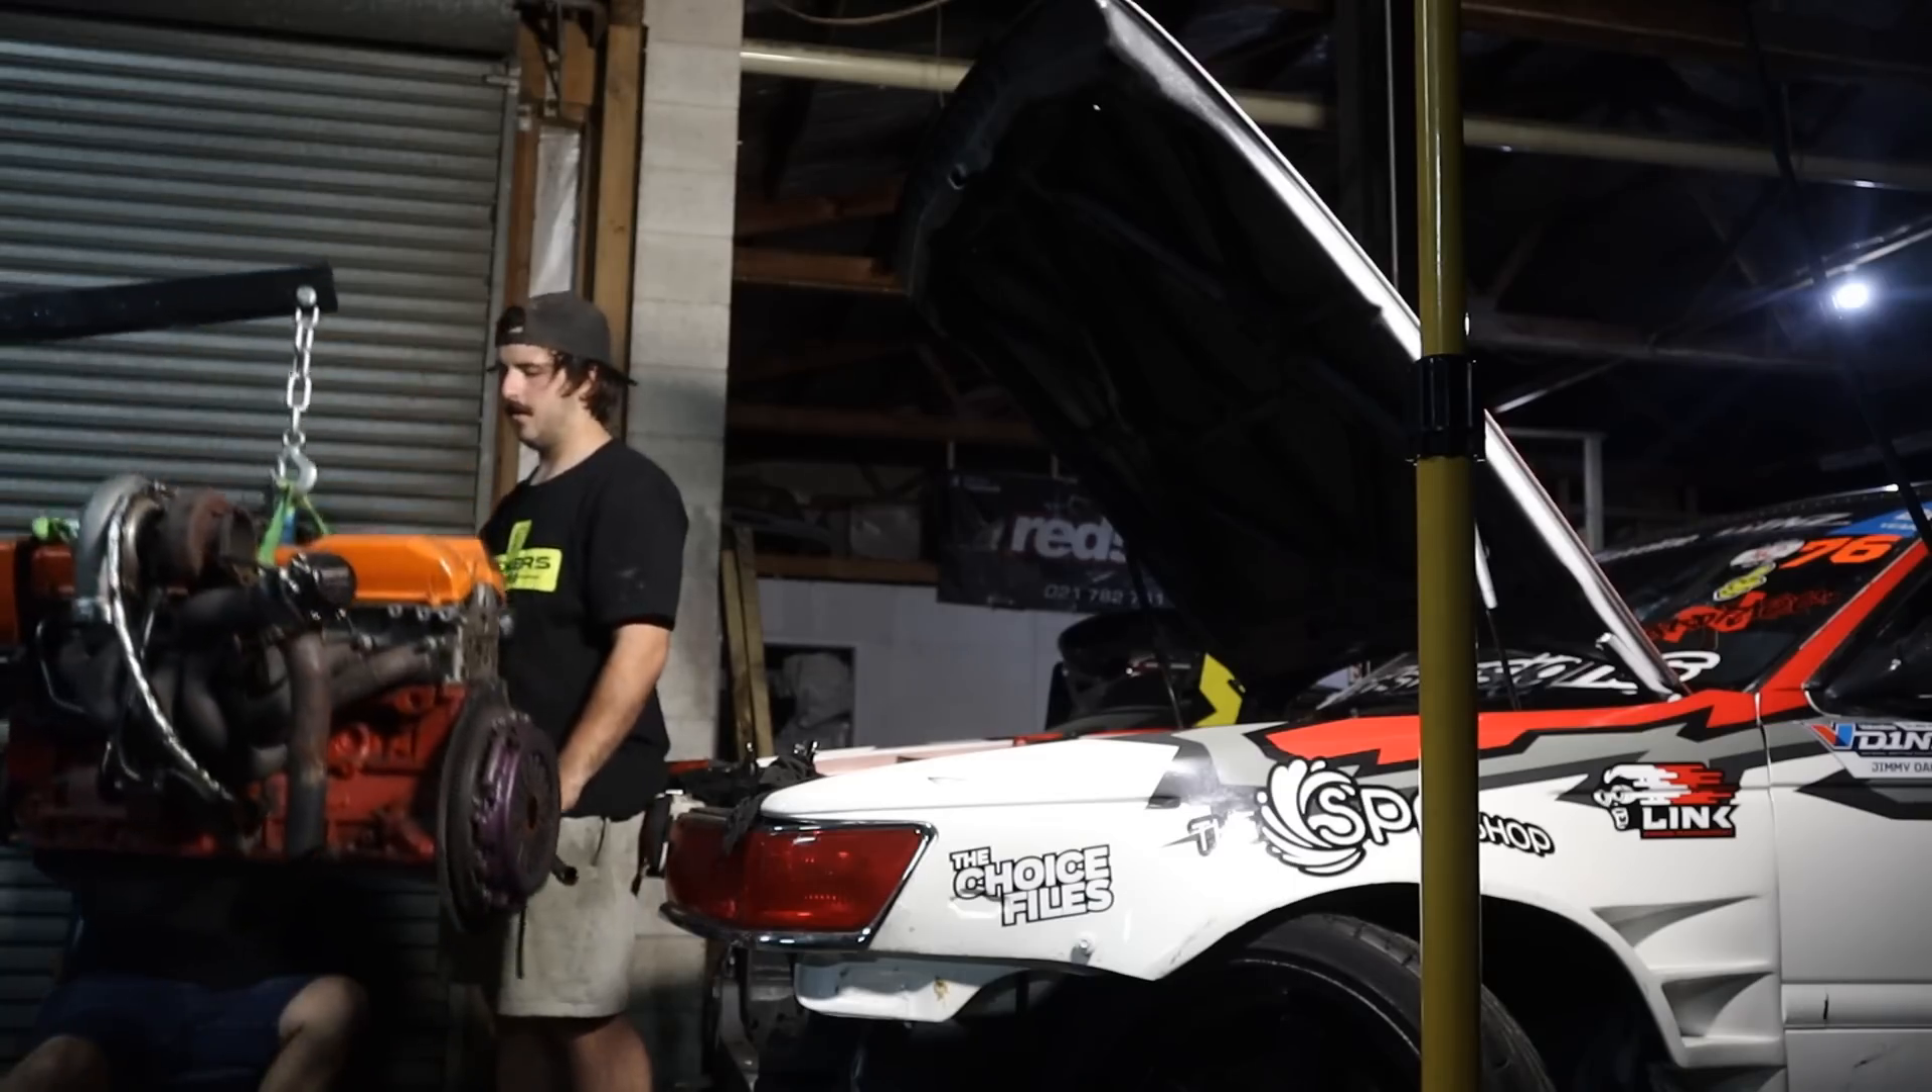Alright so we got the engine out.